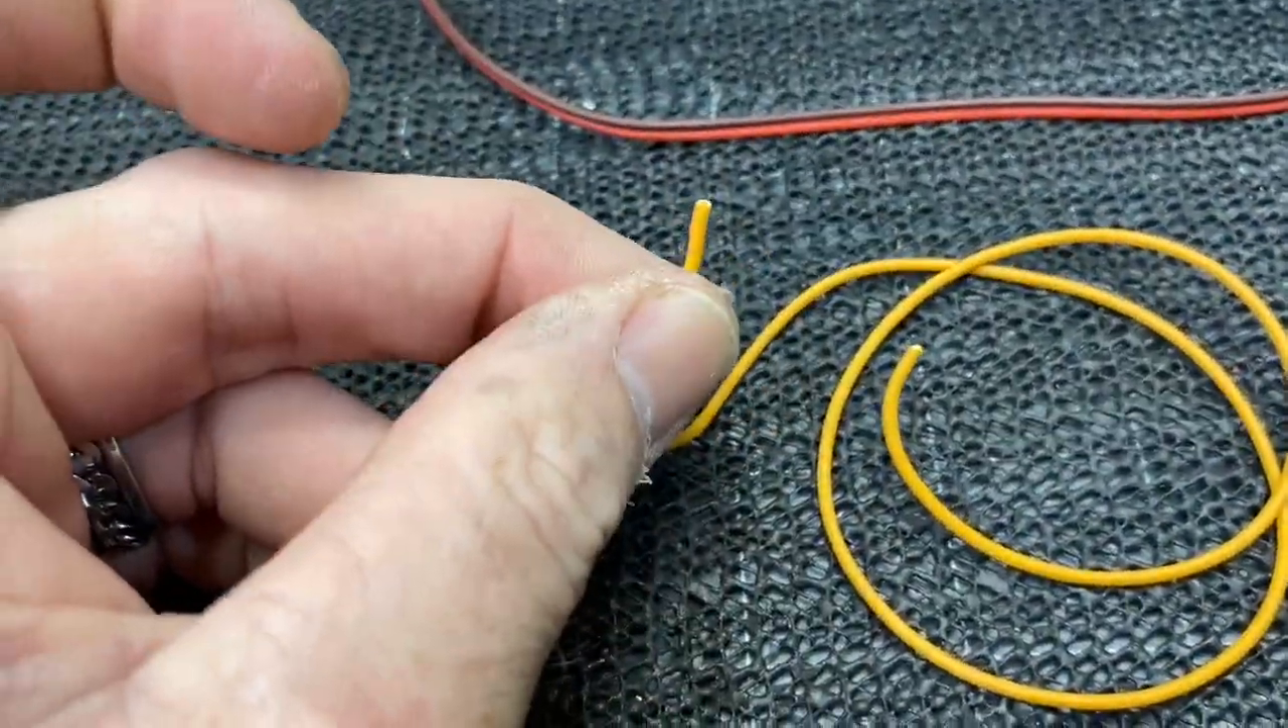So now we have a wire that we can use for our telemetry but we don't have any ends on this wire so we're going to have to add both ends.